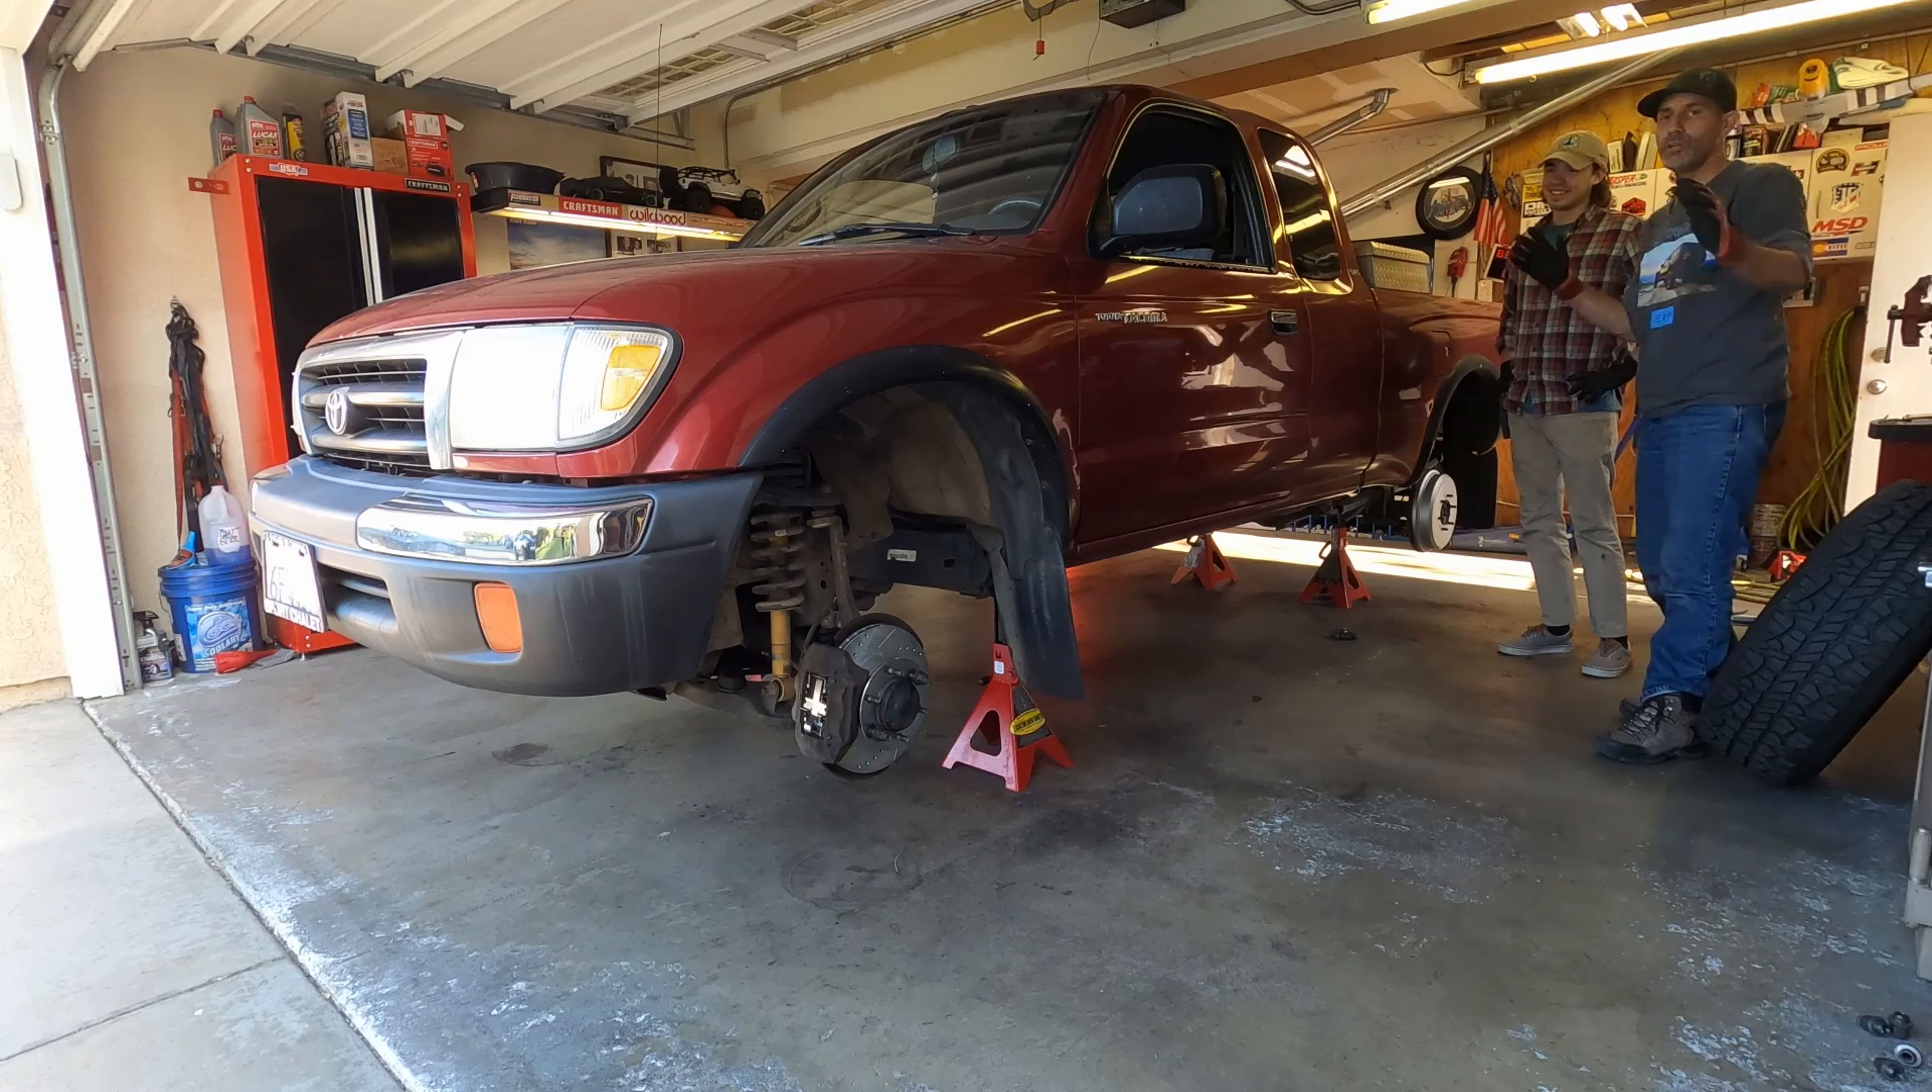Now we got to get the wheels back on wheels and tires back on.